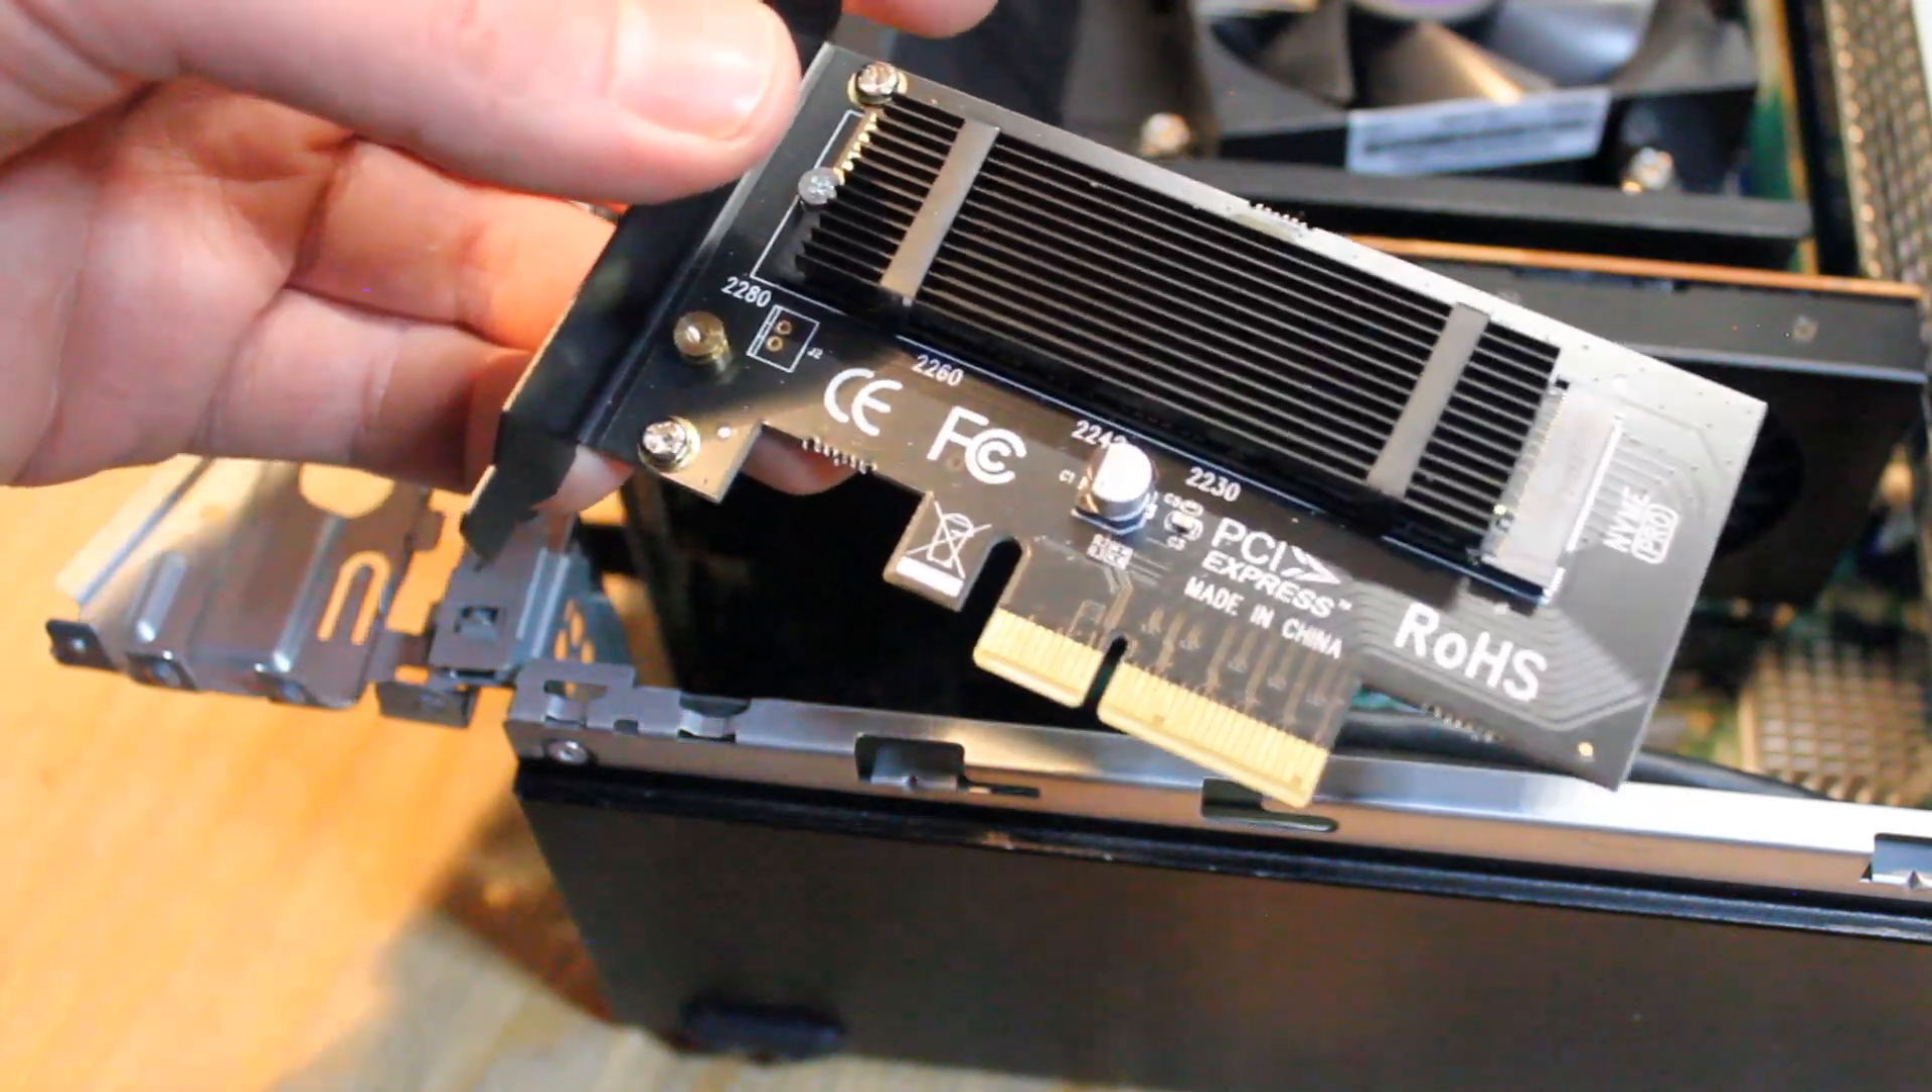So I actually forgot to put the heat sink and thermal pad onto the NVMe and so now it's on.